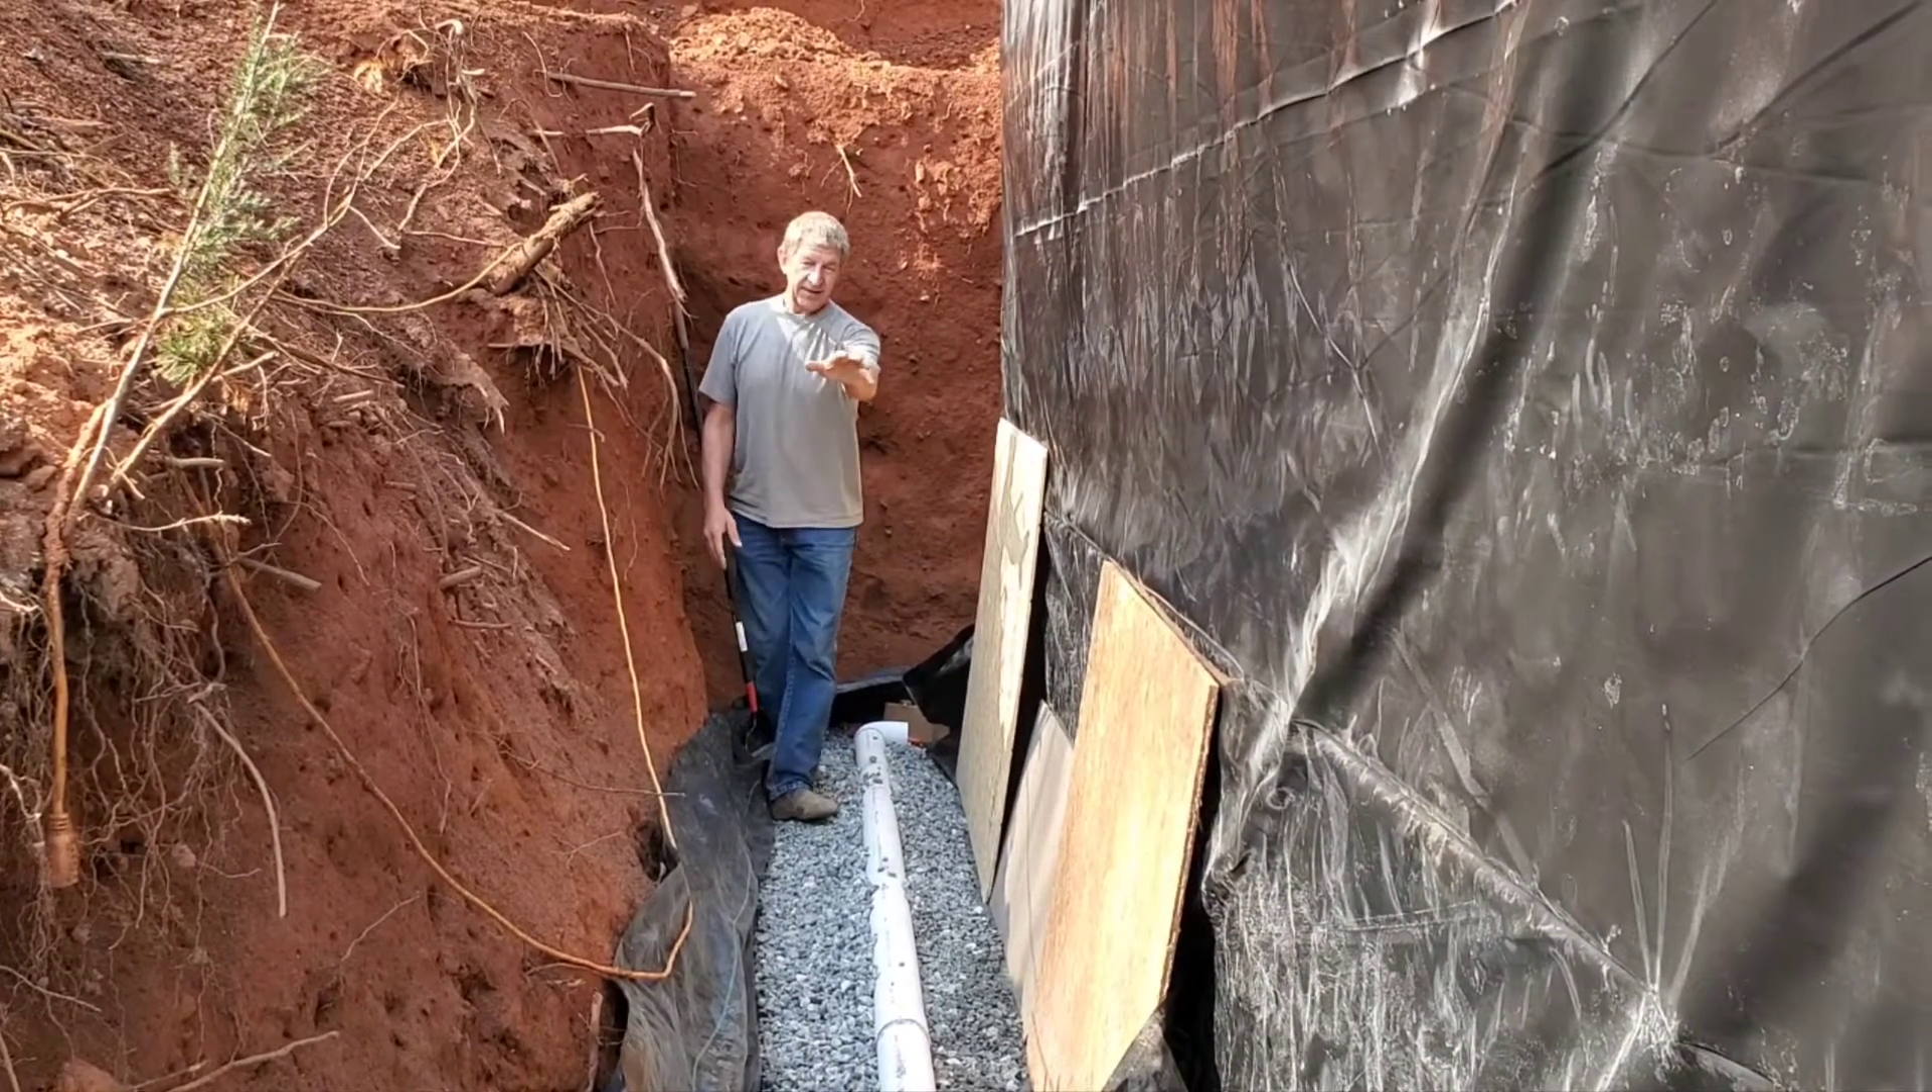I've laid the fabric in the trench and put some stone down roughly around two inches of stone the pipe's sitting on that.